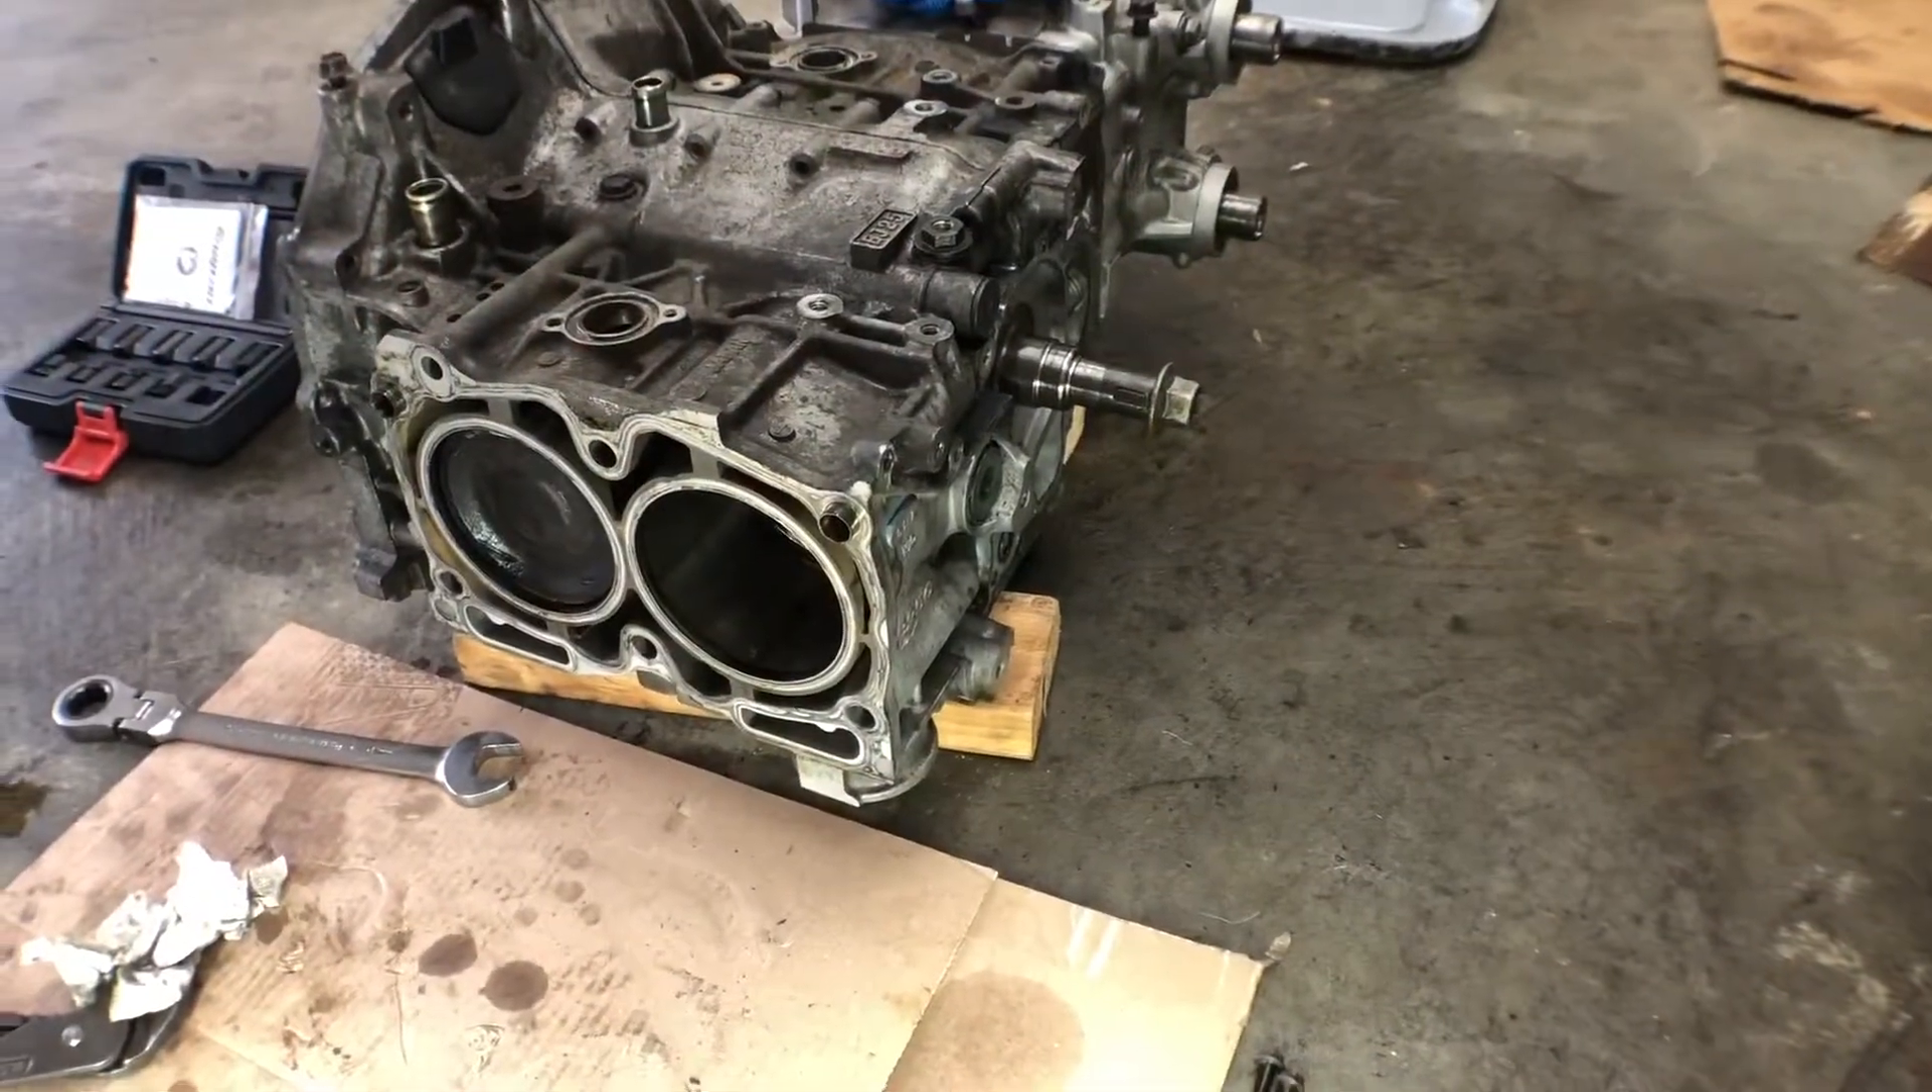All right, so we got the passenger side head off.